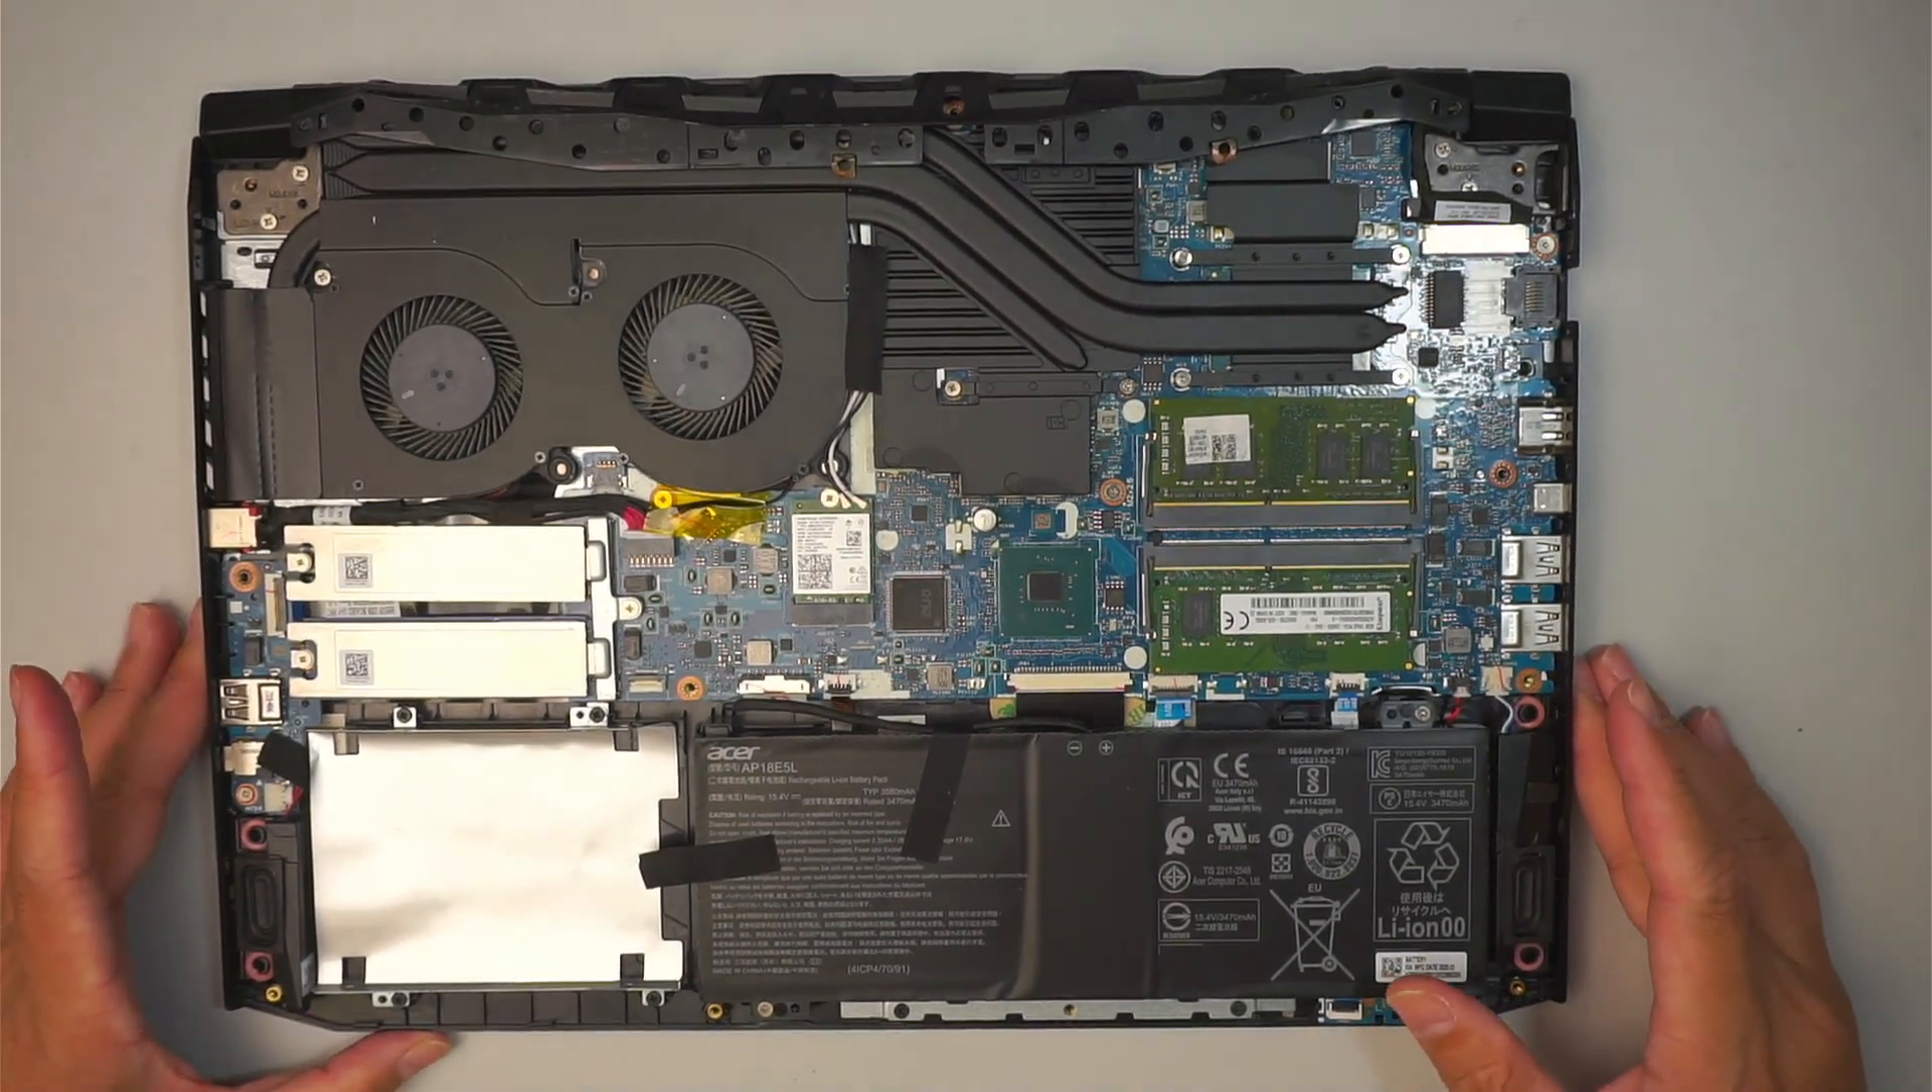Okay once you have removed the back cover pretty much you can see the entire internal part of your laptop here.